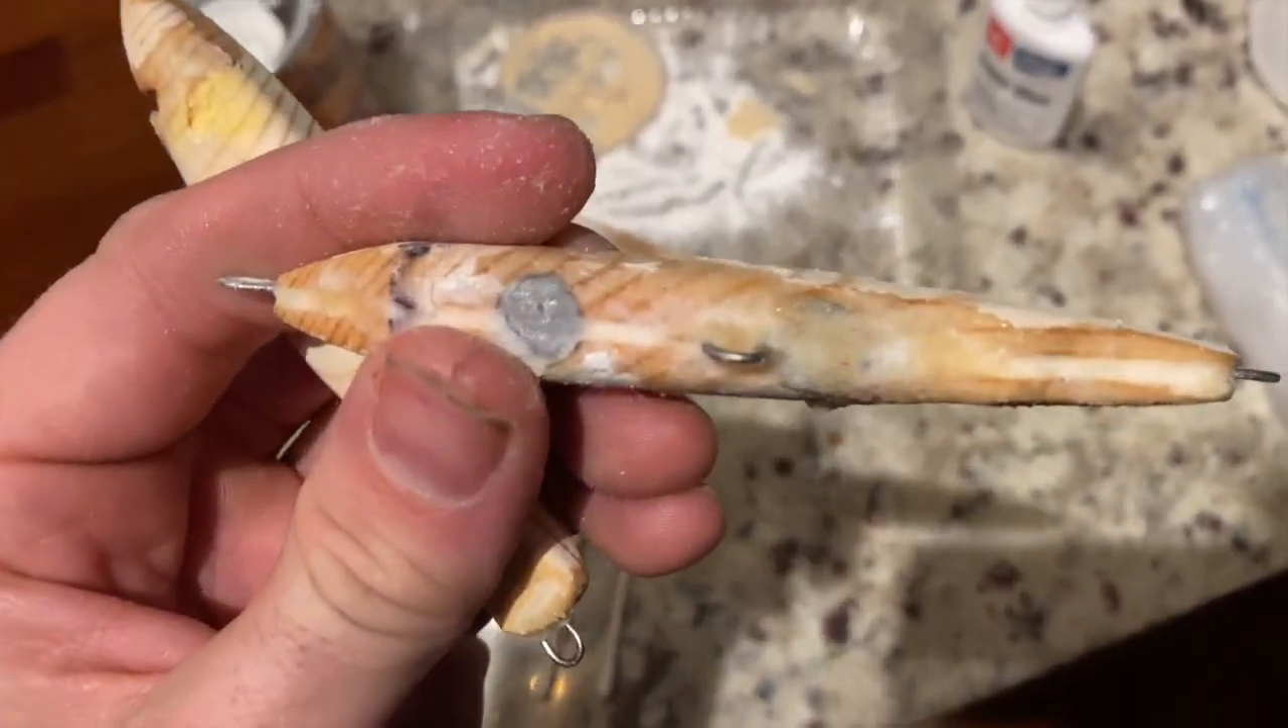Okay so i got the lead glued in and yes it looks horrible.